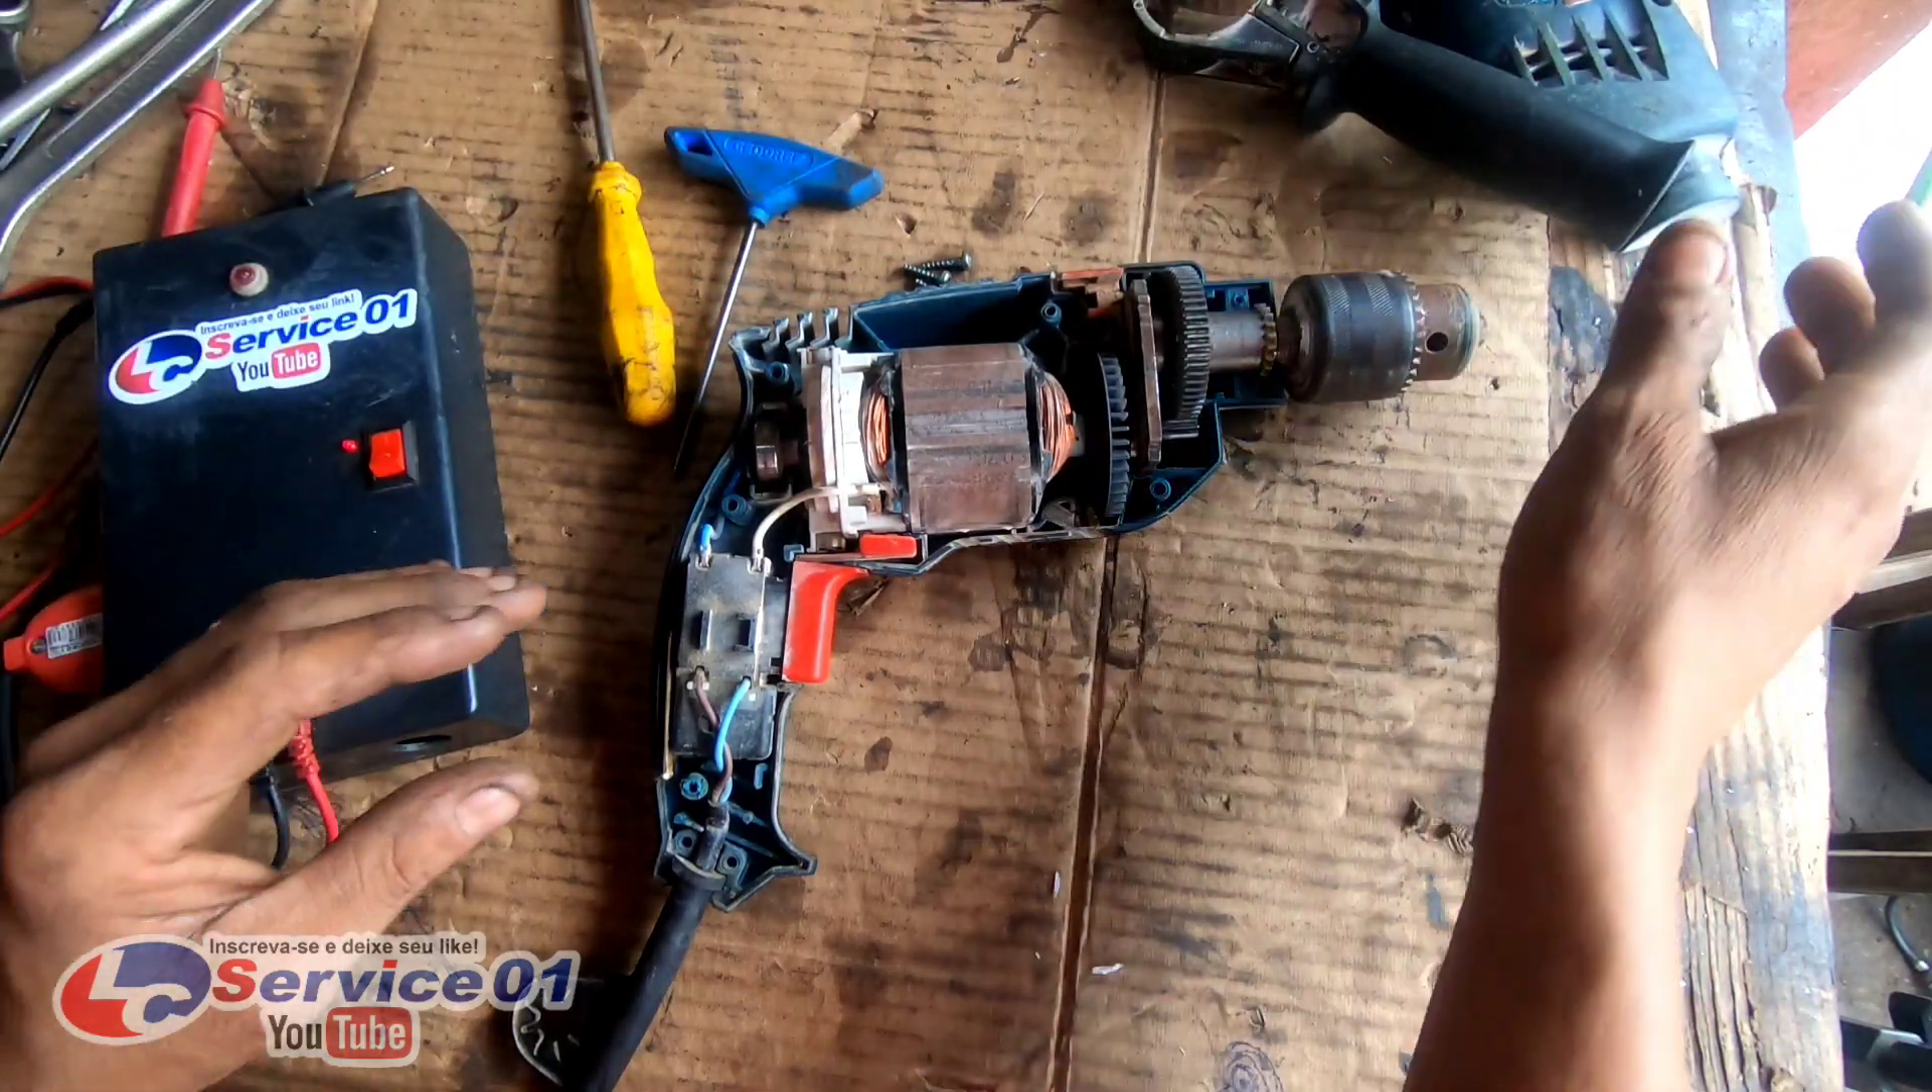Pronto galera A máquina aqui já está aberta.